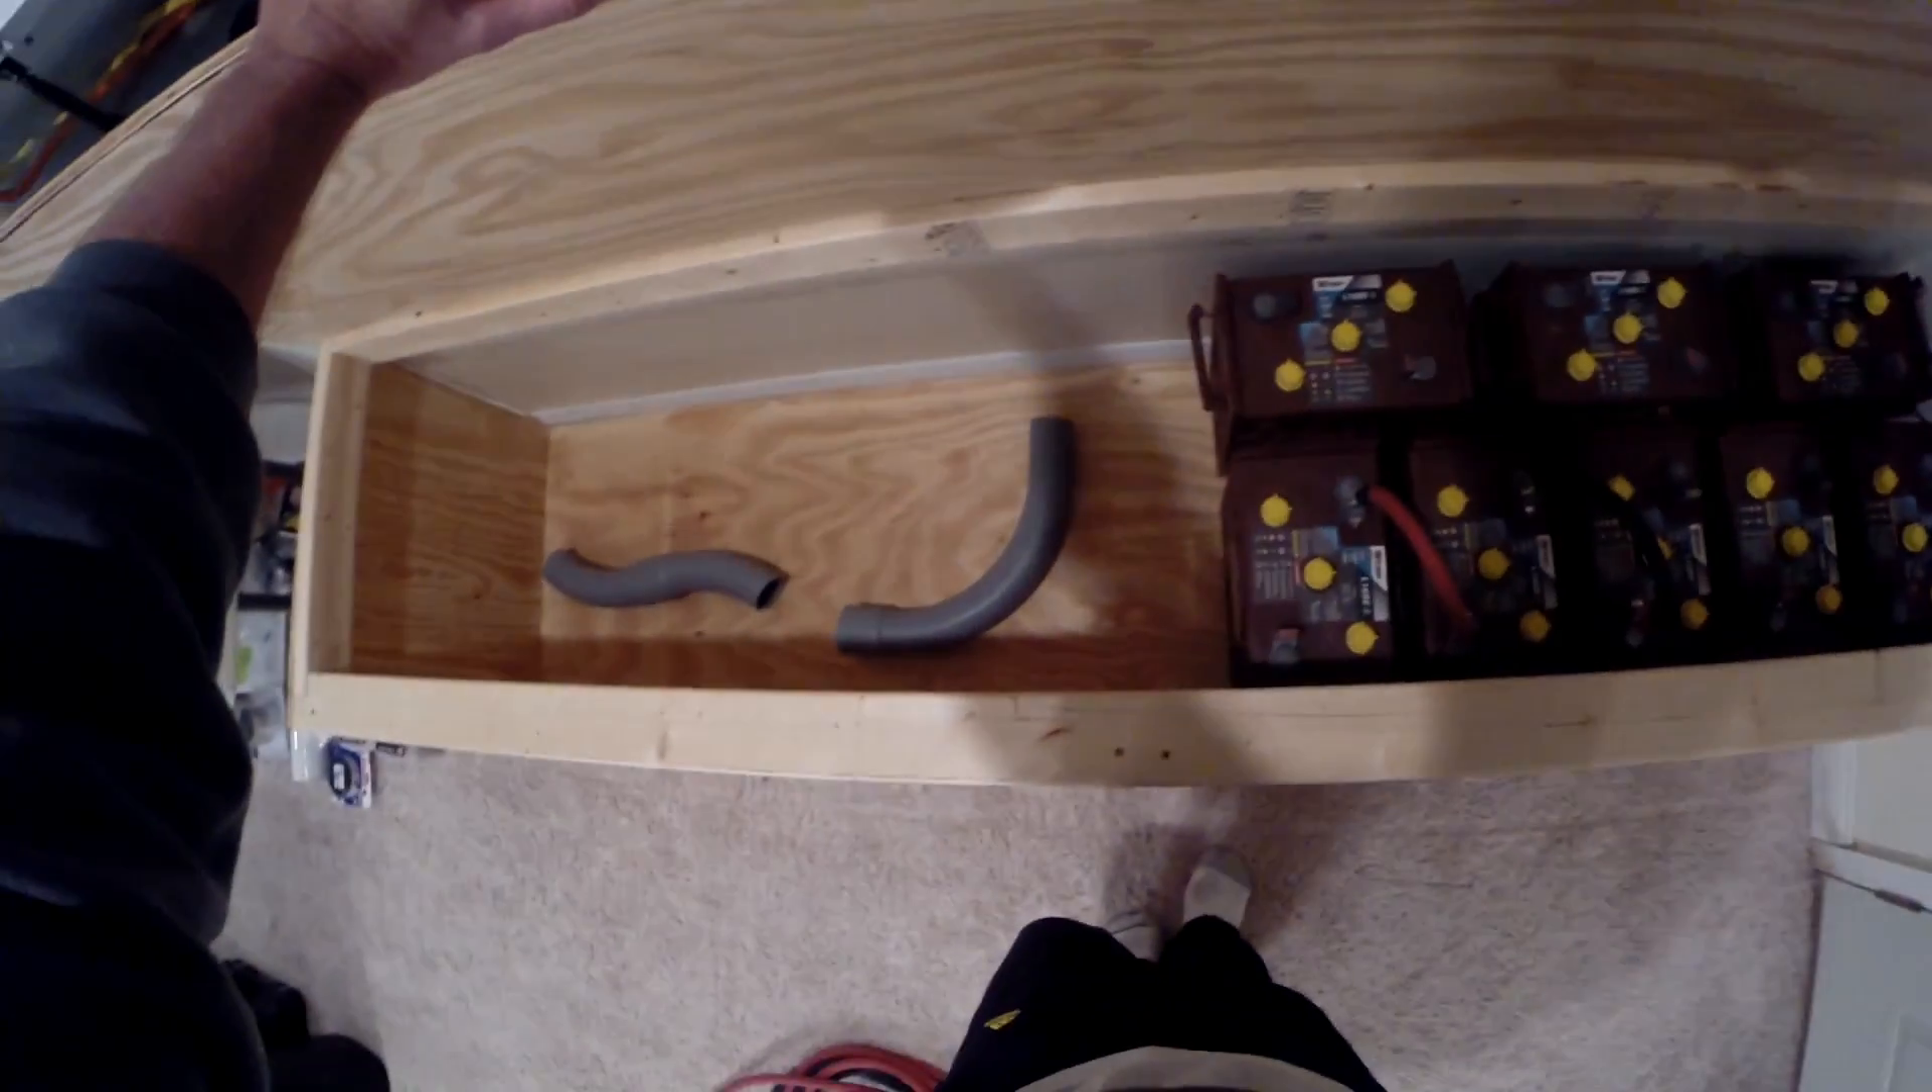I've got half my batteries in here.